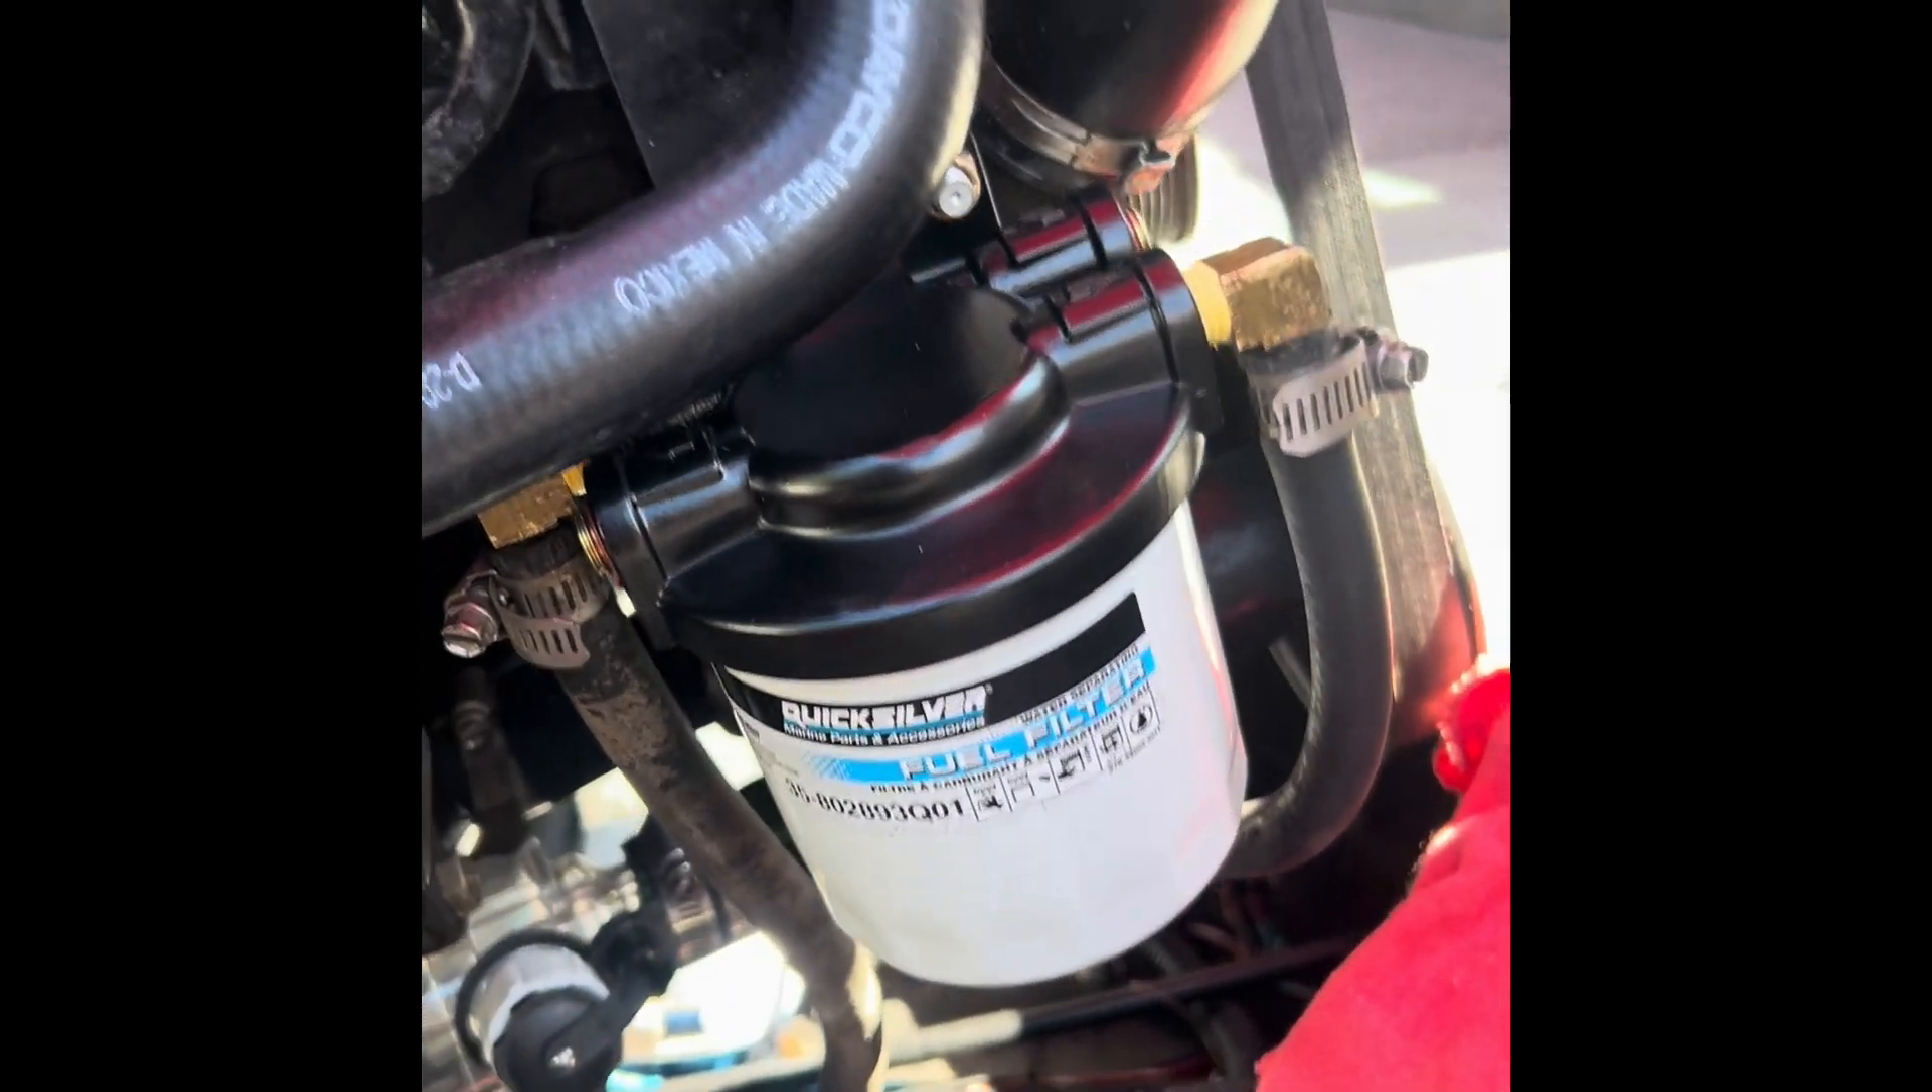All right there it is fuel filter back on bolts tightened.